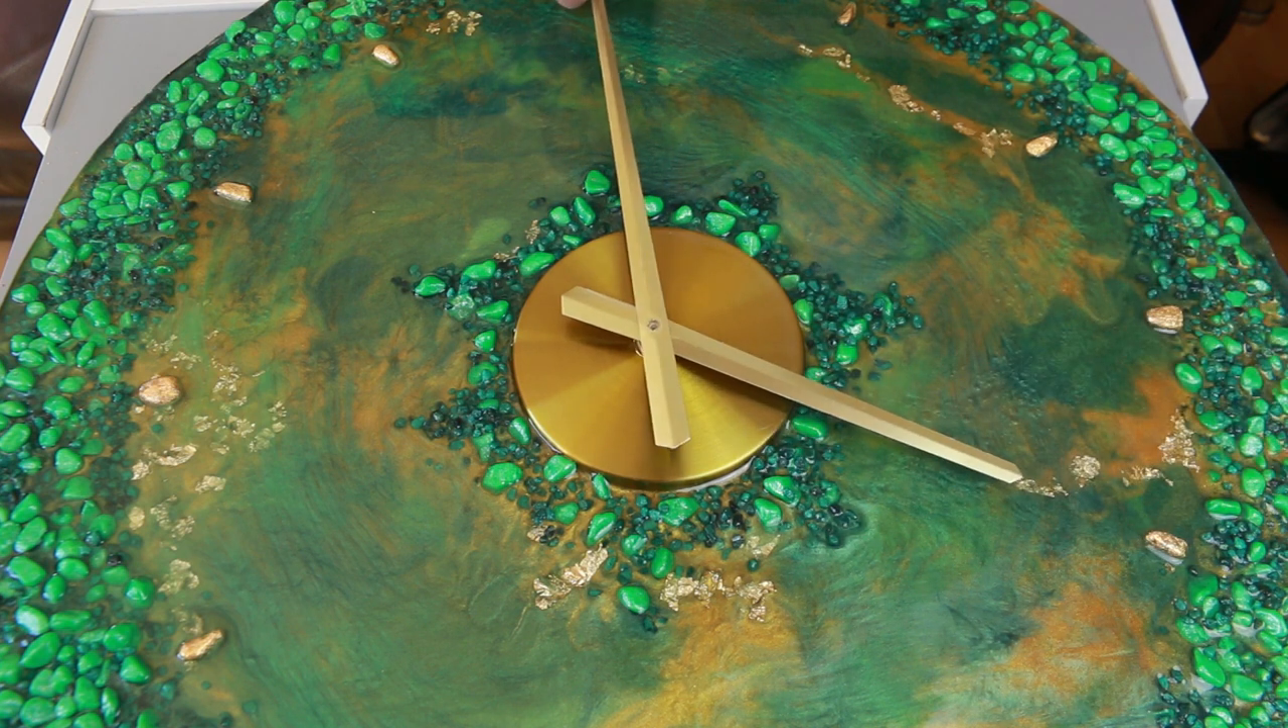And finally, my wife is able to add the hands to the clock, which completes the project.